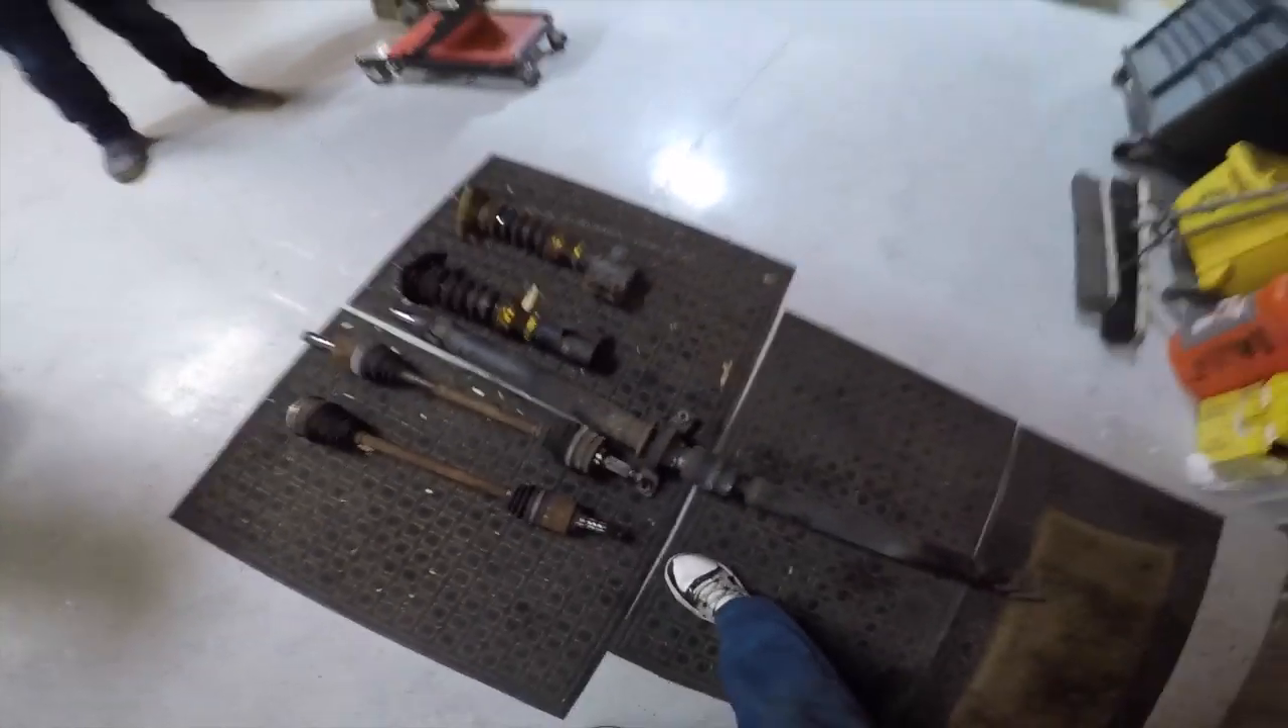Front axles drive shaft front coilovers are out.